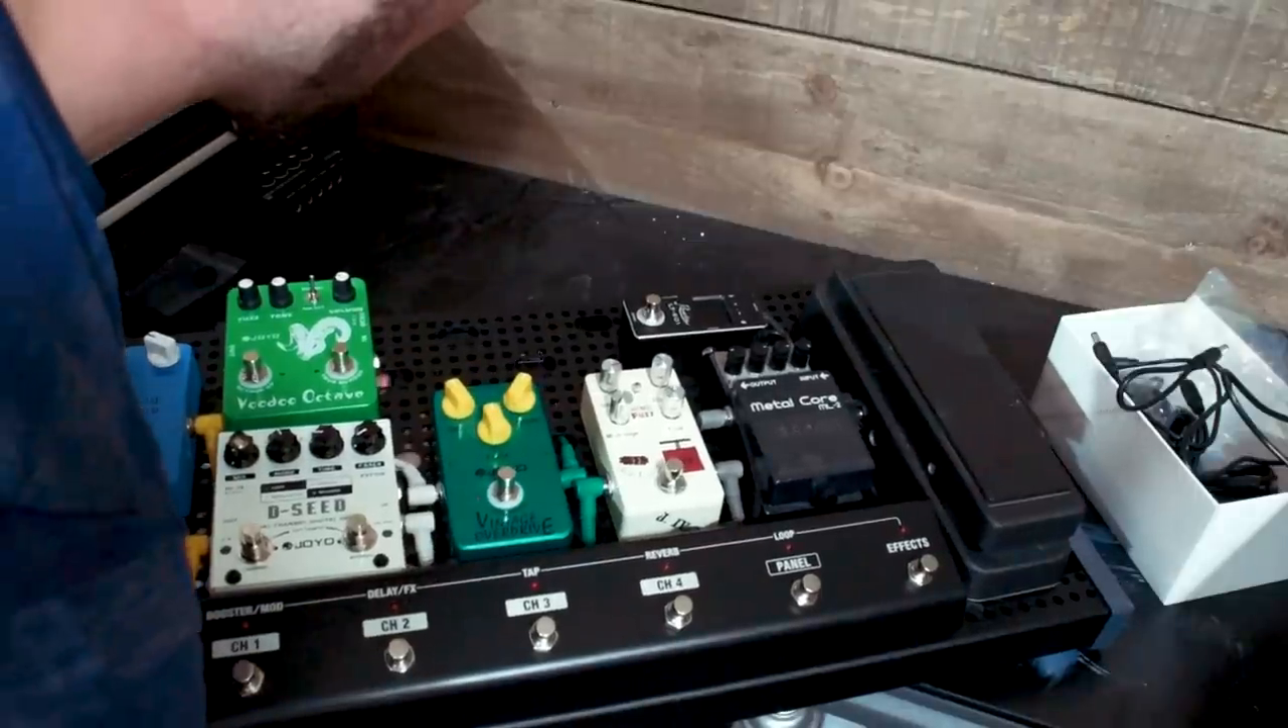That is about it for getting all of these pedals mounted they're basically all in place now.